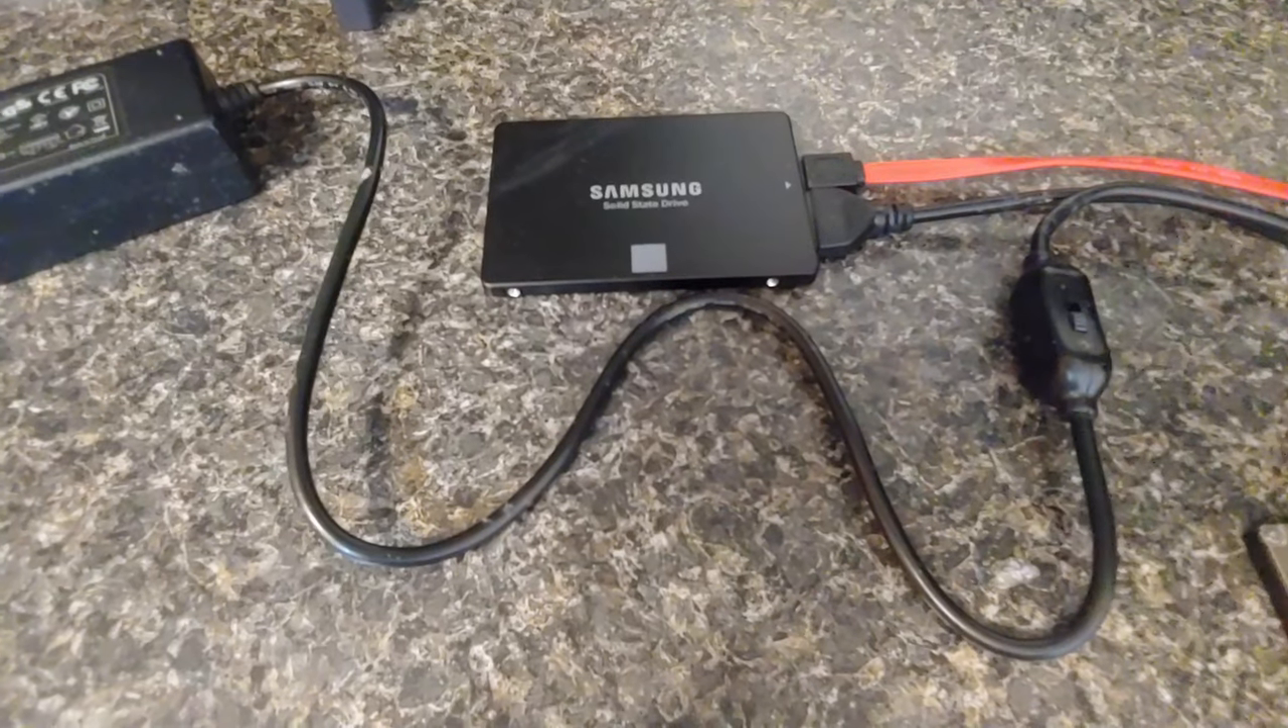We got our hard drives hooked up.